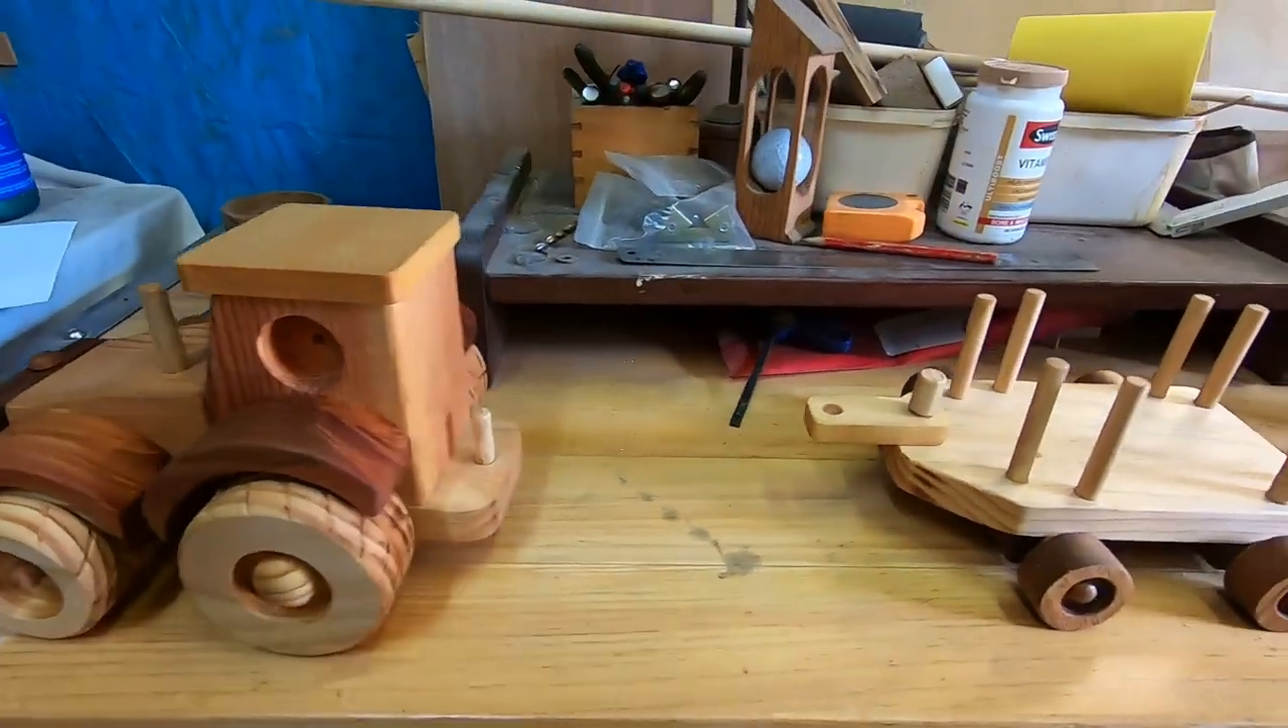Now that the wheels are all installed, the project is finished.